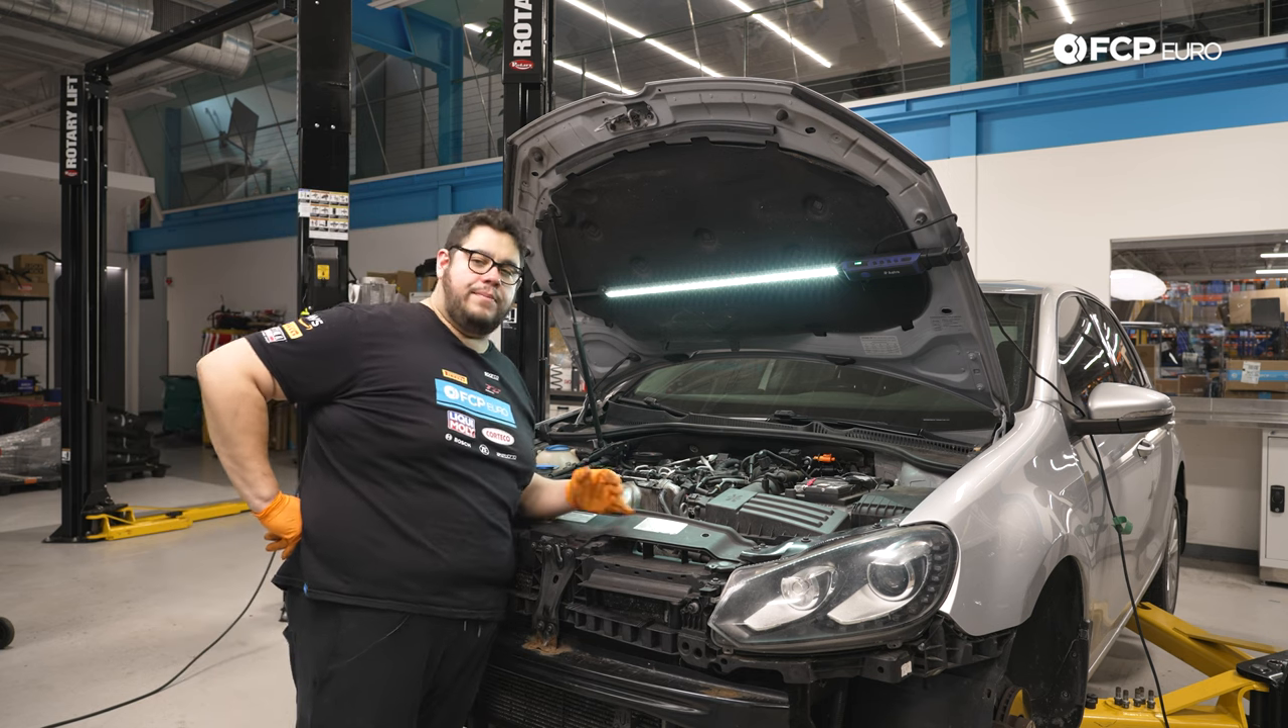Now we have our headlight in.